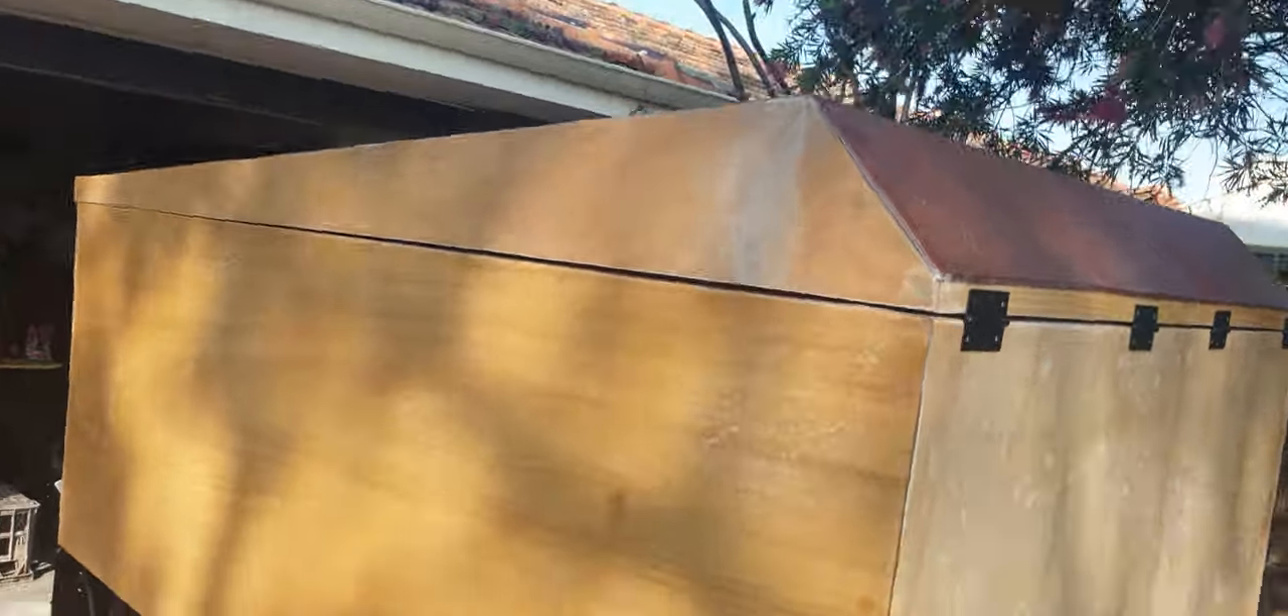It's all gonna need another sand another couple of coats yet but there's my roof back on.